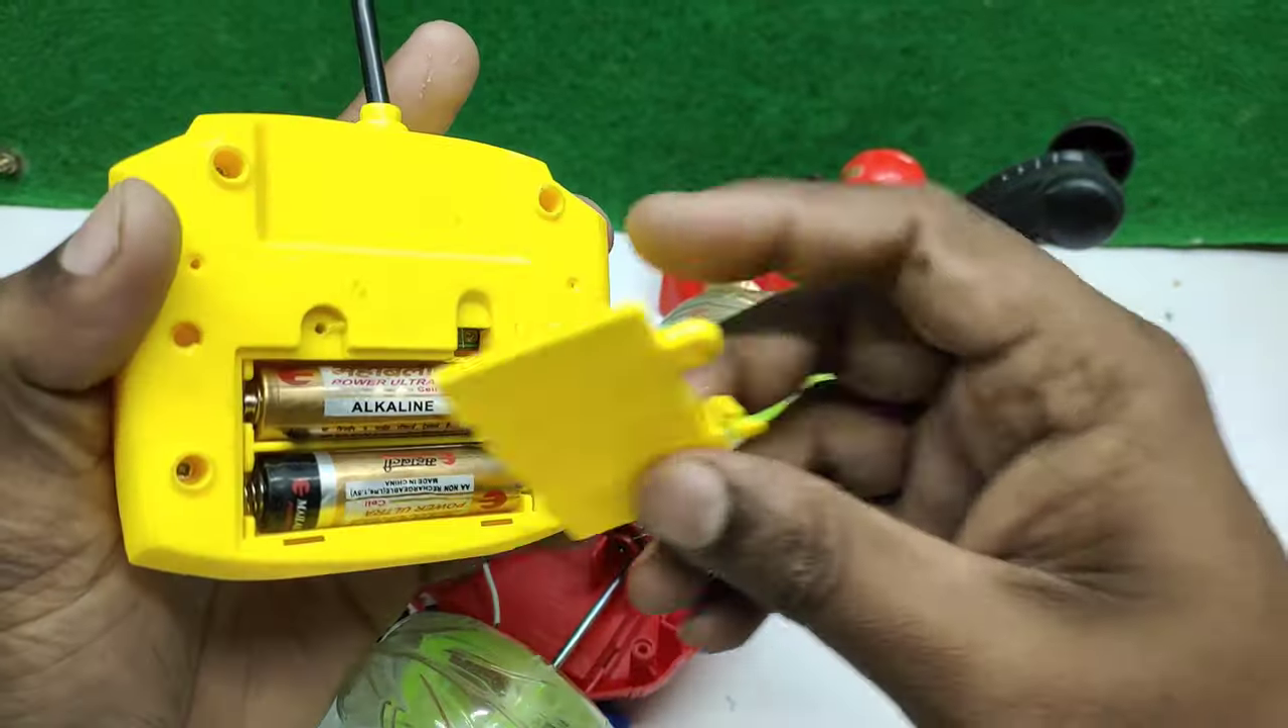सबसे पहले मैंने इस कार में रिमोट के सेल लगा दिये हैं।